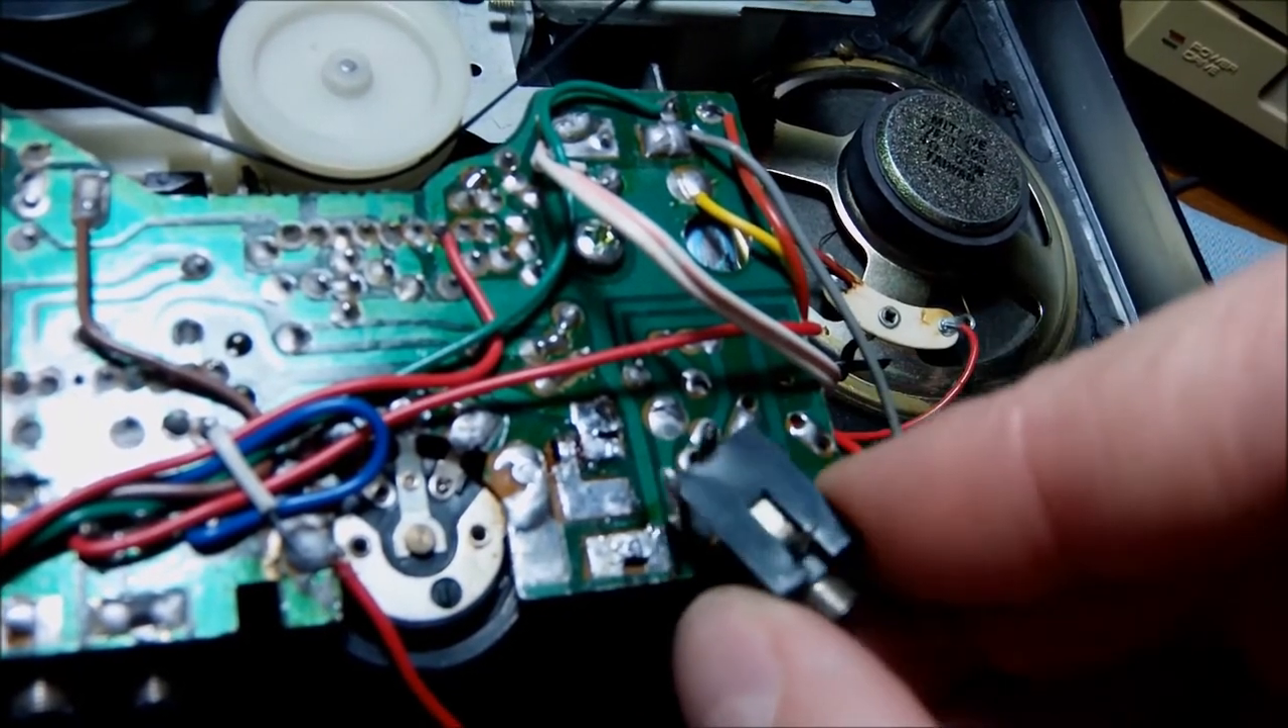And in the meantime, I have removed this guy, the broken socket from the board.